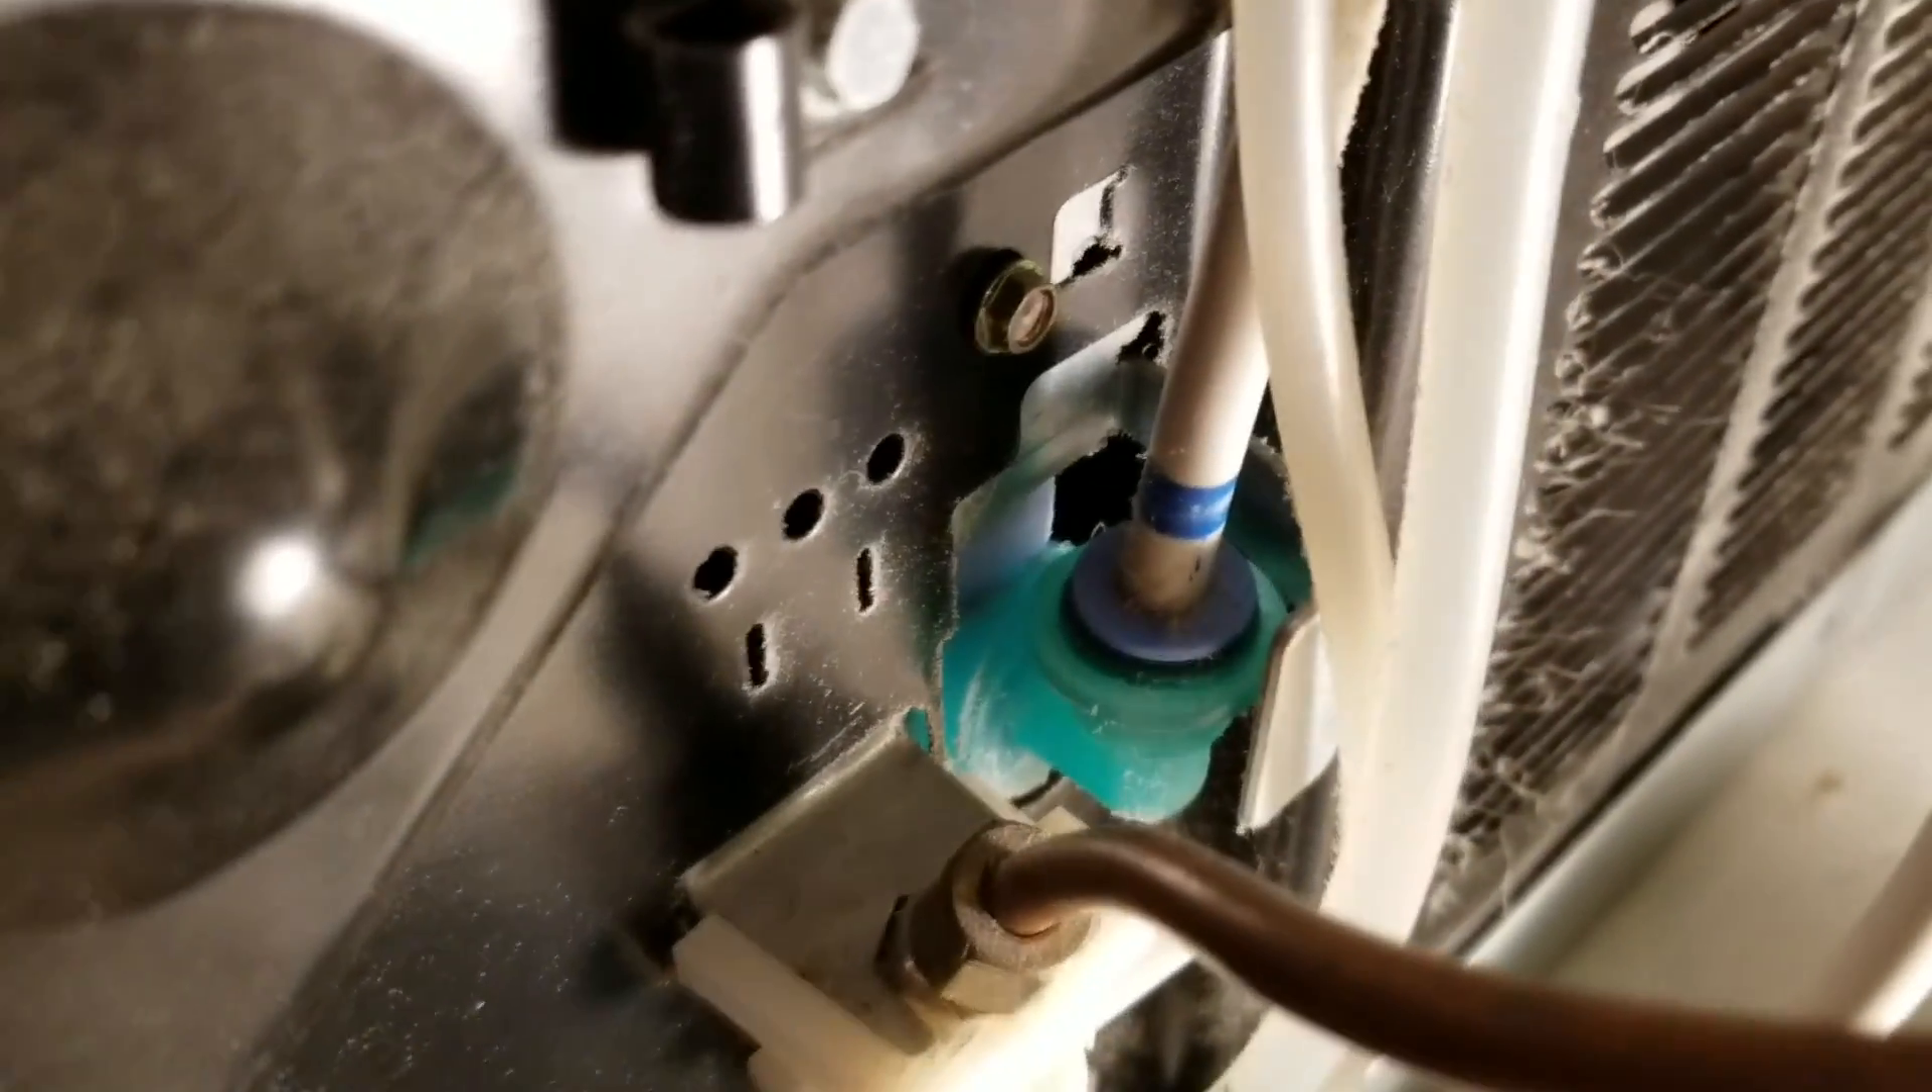You can see here where the tube plugs into the top of the inlet there that's that blue tube going right into that blue inlet right there.